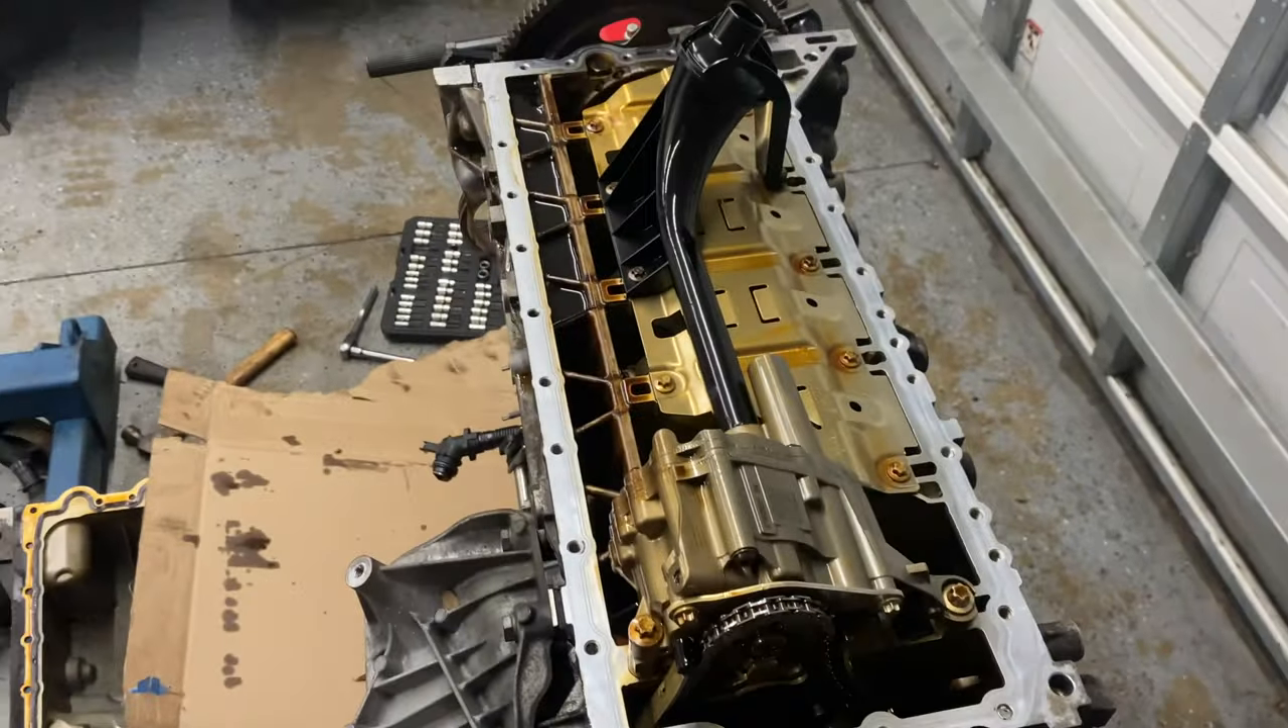So i have the oil pan off now and yeah cleaned up the block so i just need to clean out the oil pan.